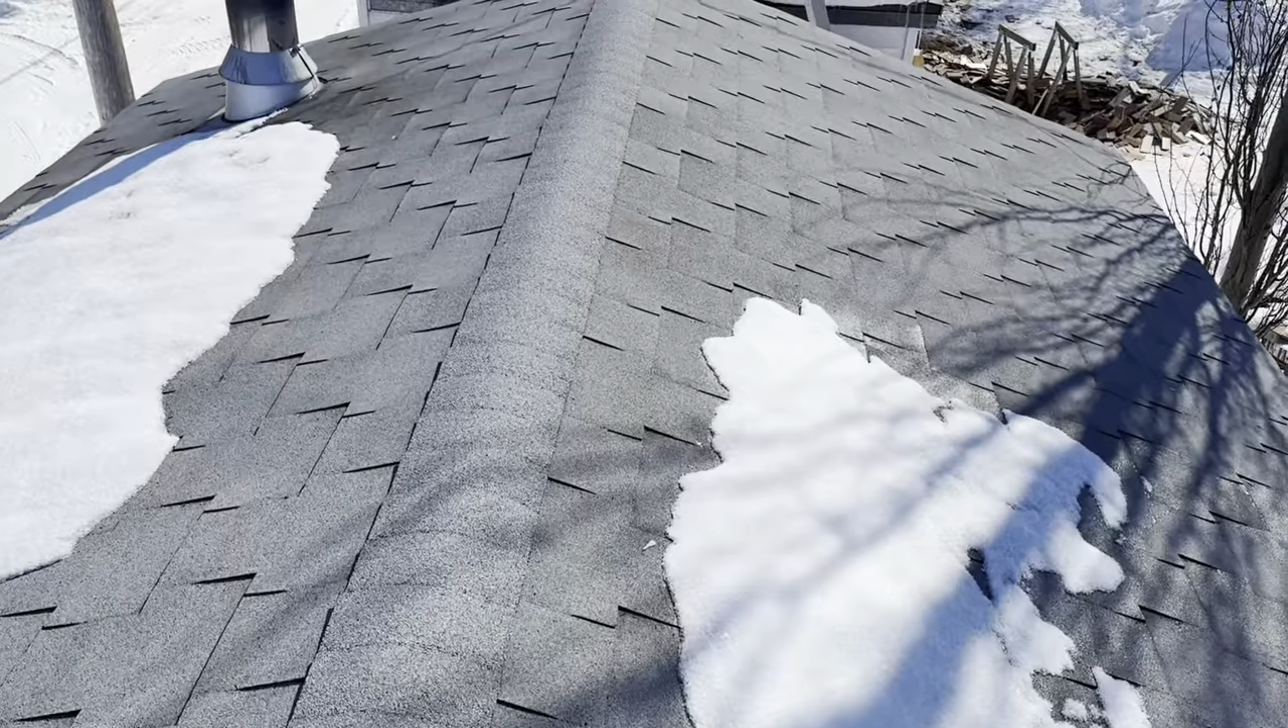Ridge cap is all finished up. Nice and straight line. So, yeah, that's it for this roof.